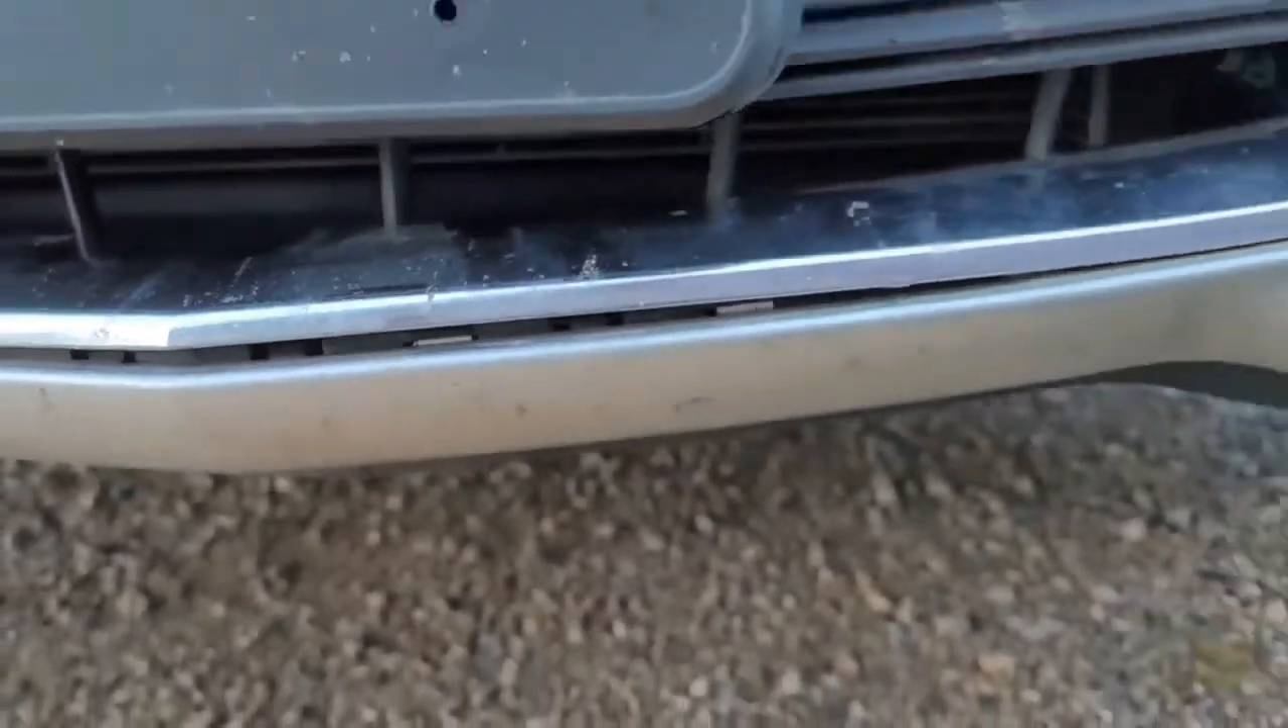I did notice a bit of a separation right here on the front grill or lower grill on that front bumper fascia.